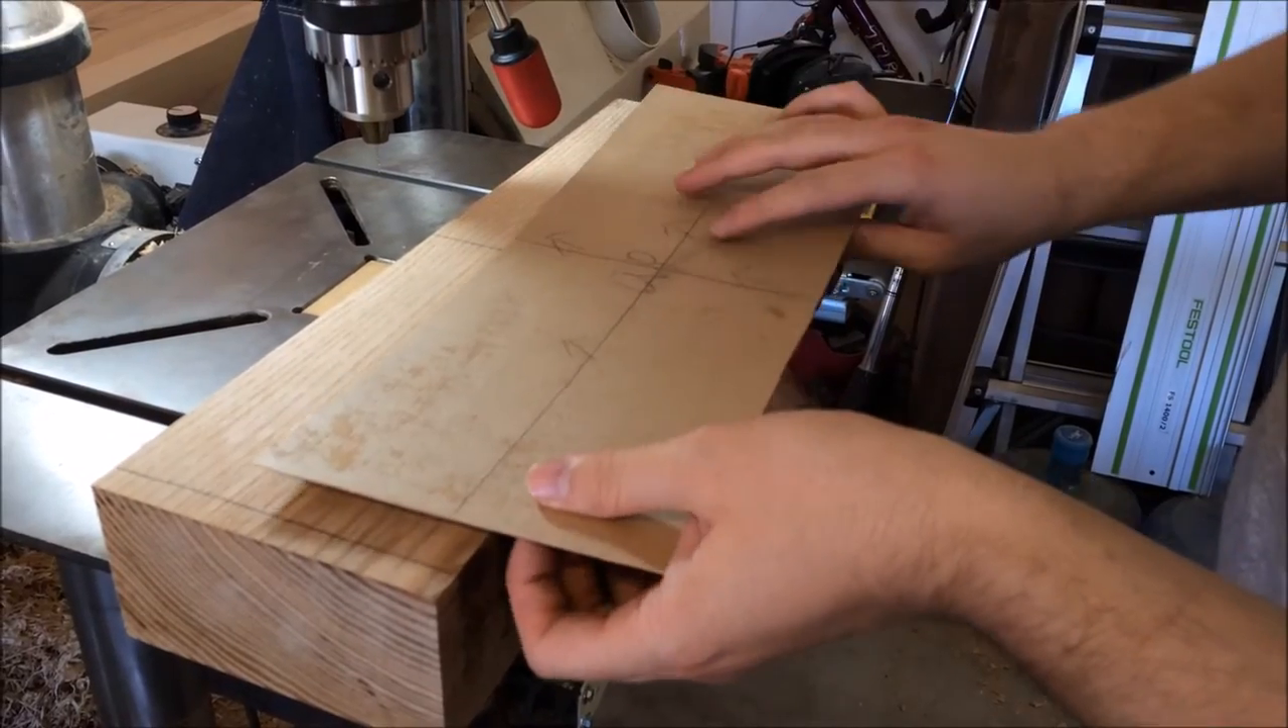And then these lines on the edges help me place the panel accurately because if you can see, this panel overlaps the block, which is what I wanted.